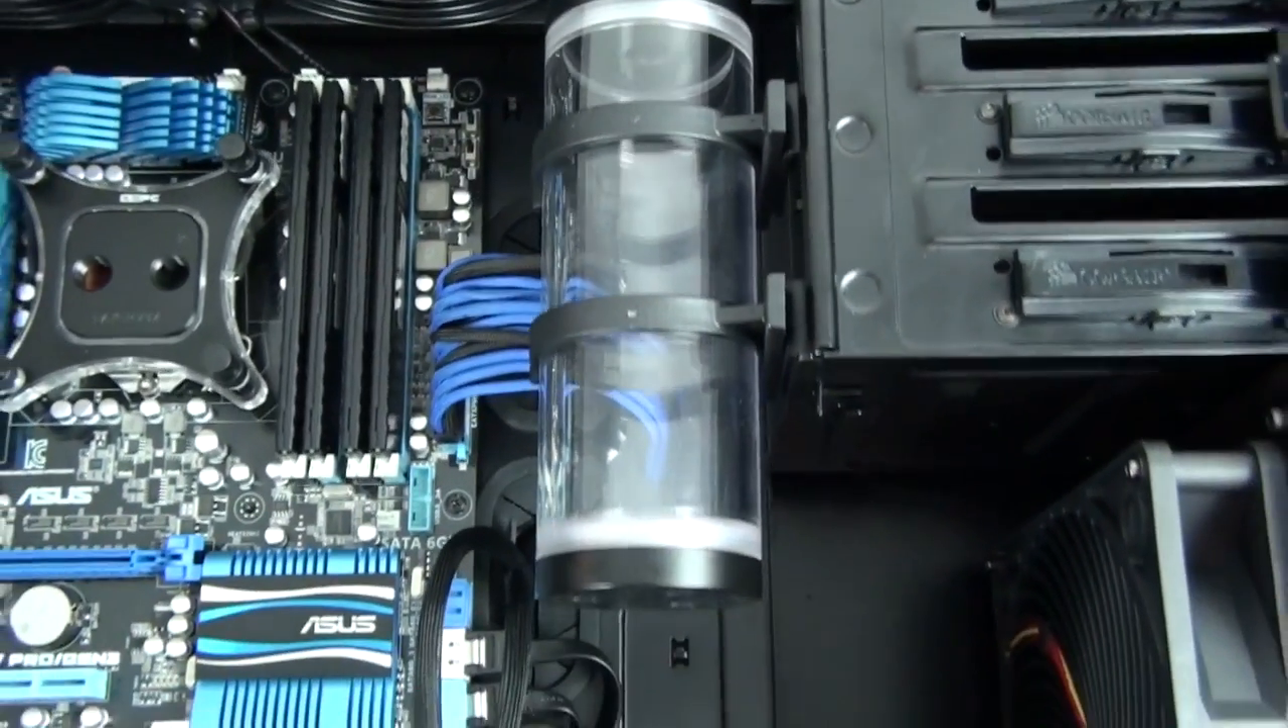So the reservoir is mounted and at the top of this reservoir, there's just a single opening, which is obviously going to be the fill port.